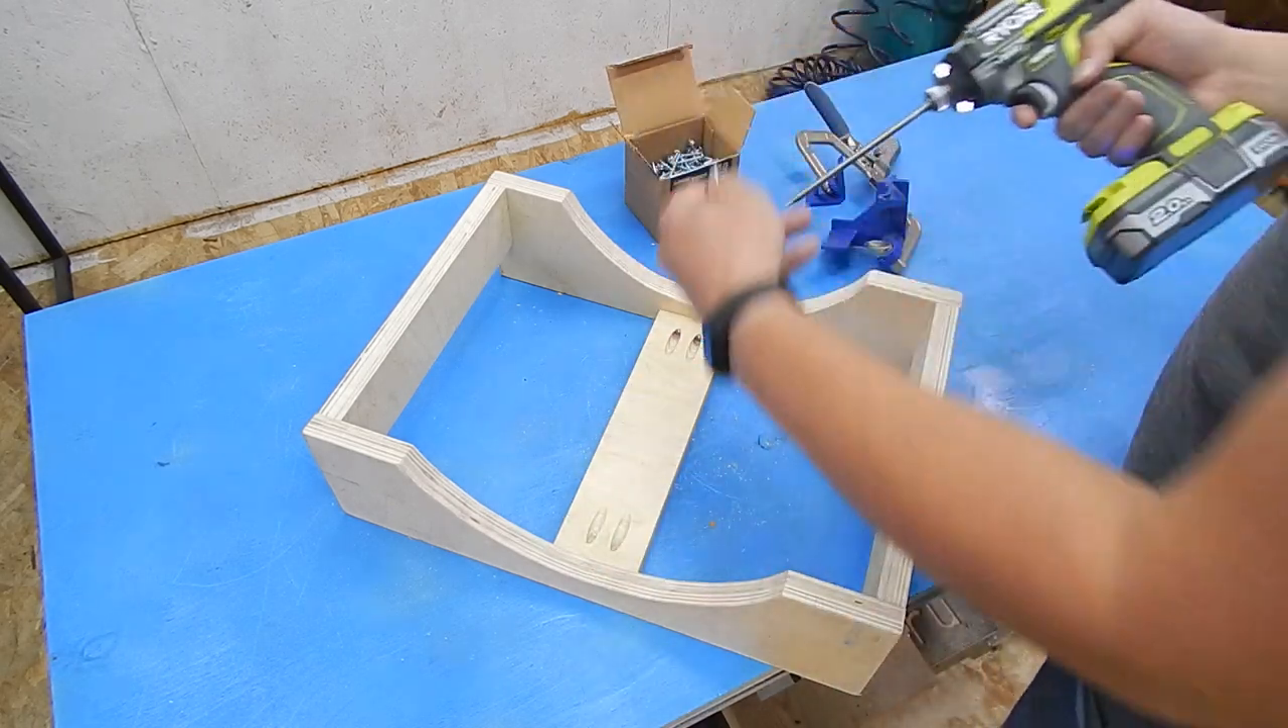И теперь нам остается закрепить всего лишь одну планку посередине.